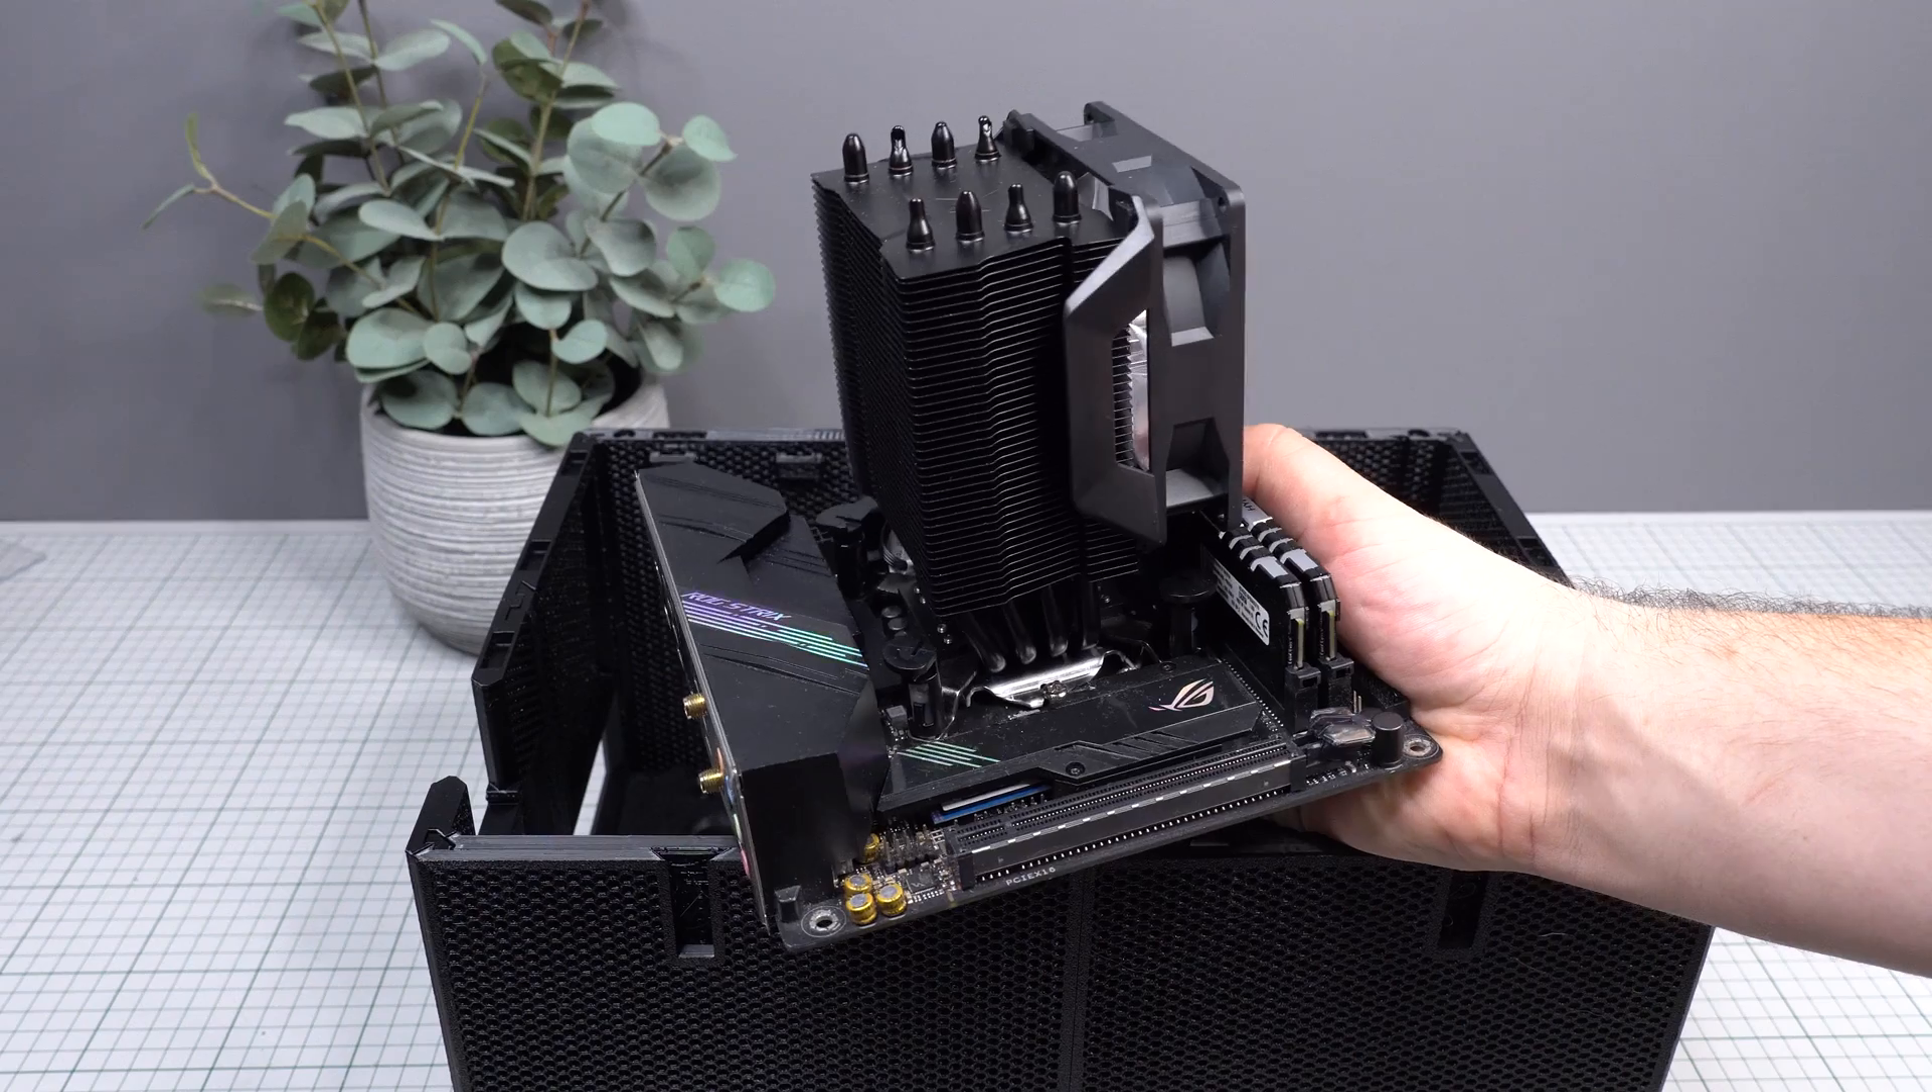It's now time to install our motherboard, and I've pre-installed my CPU cooler, but you can do this afterwards as well if you prefer that.